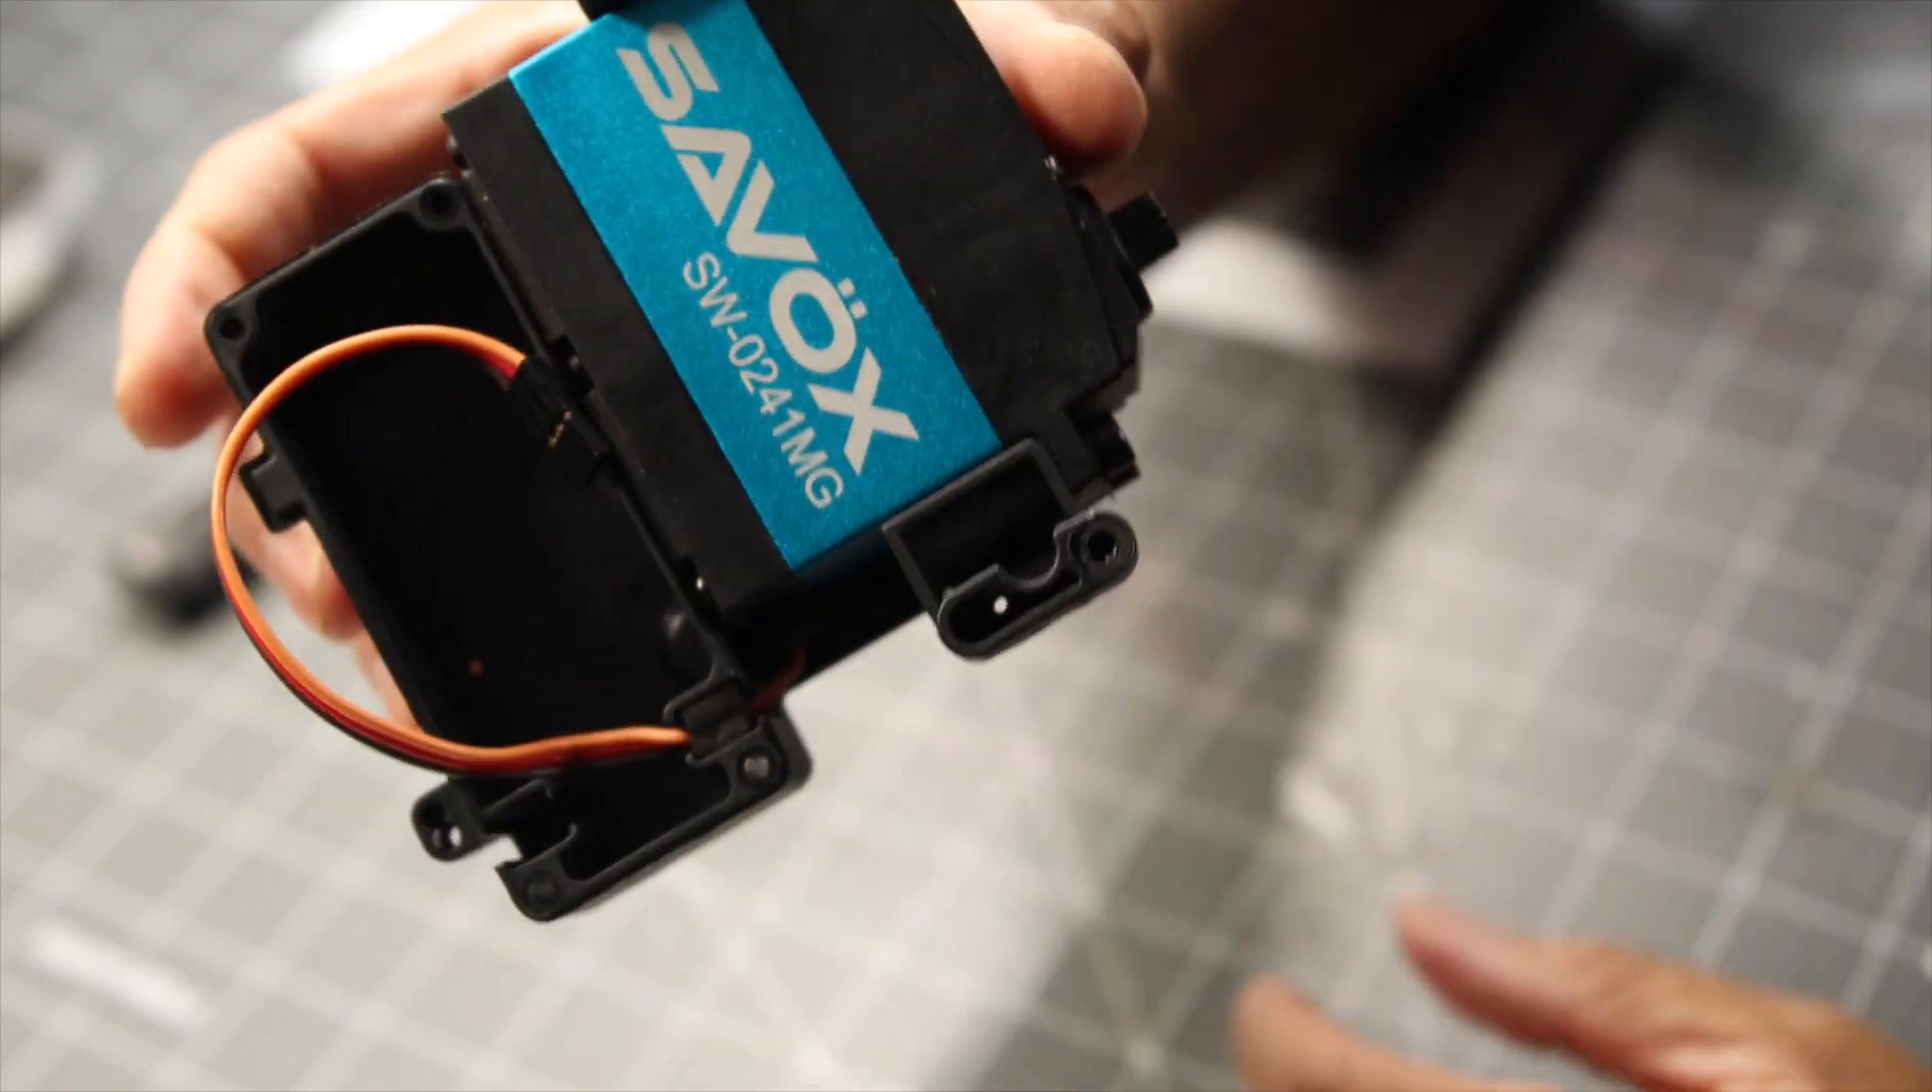And voila, viola or voila, however you want to say it, we've got the servo wire routed inside of where the receiver will go.